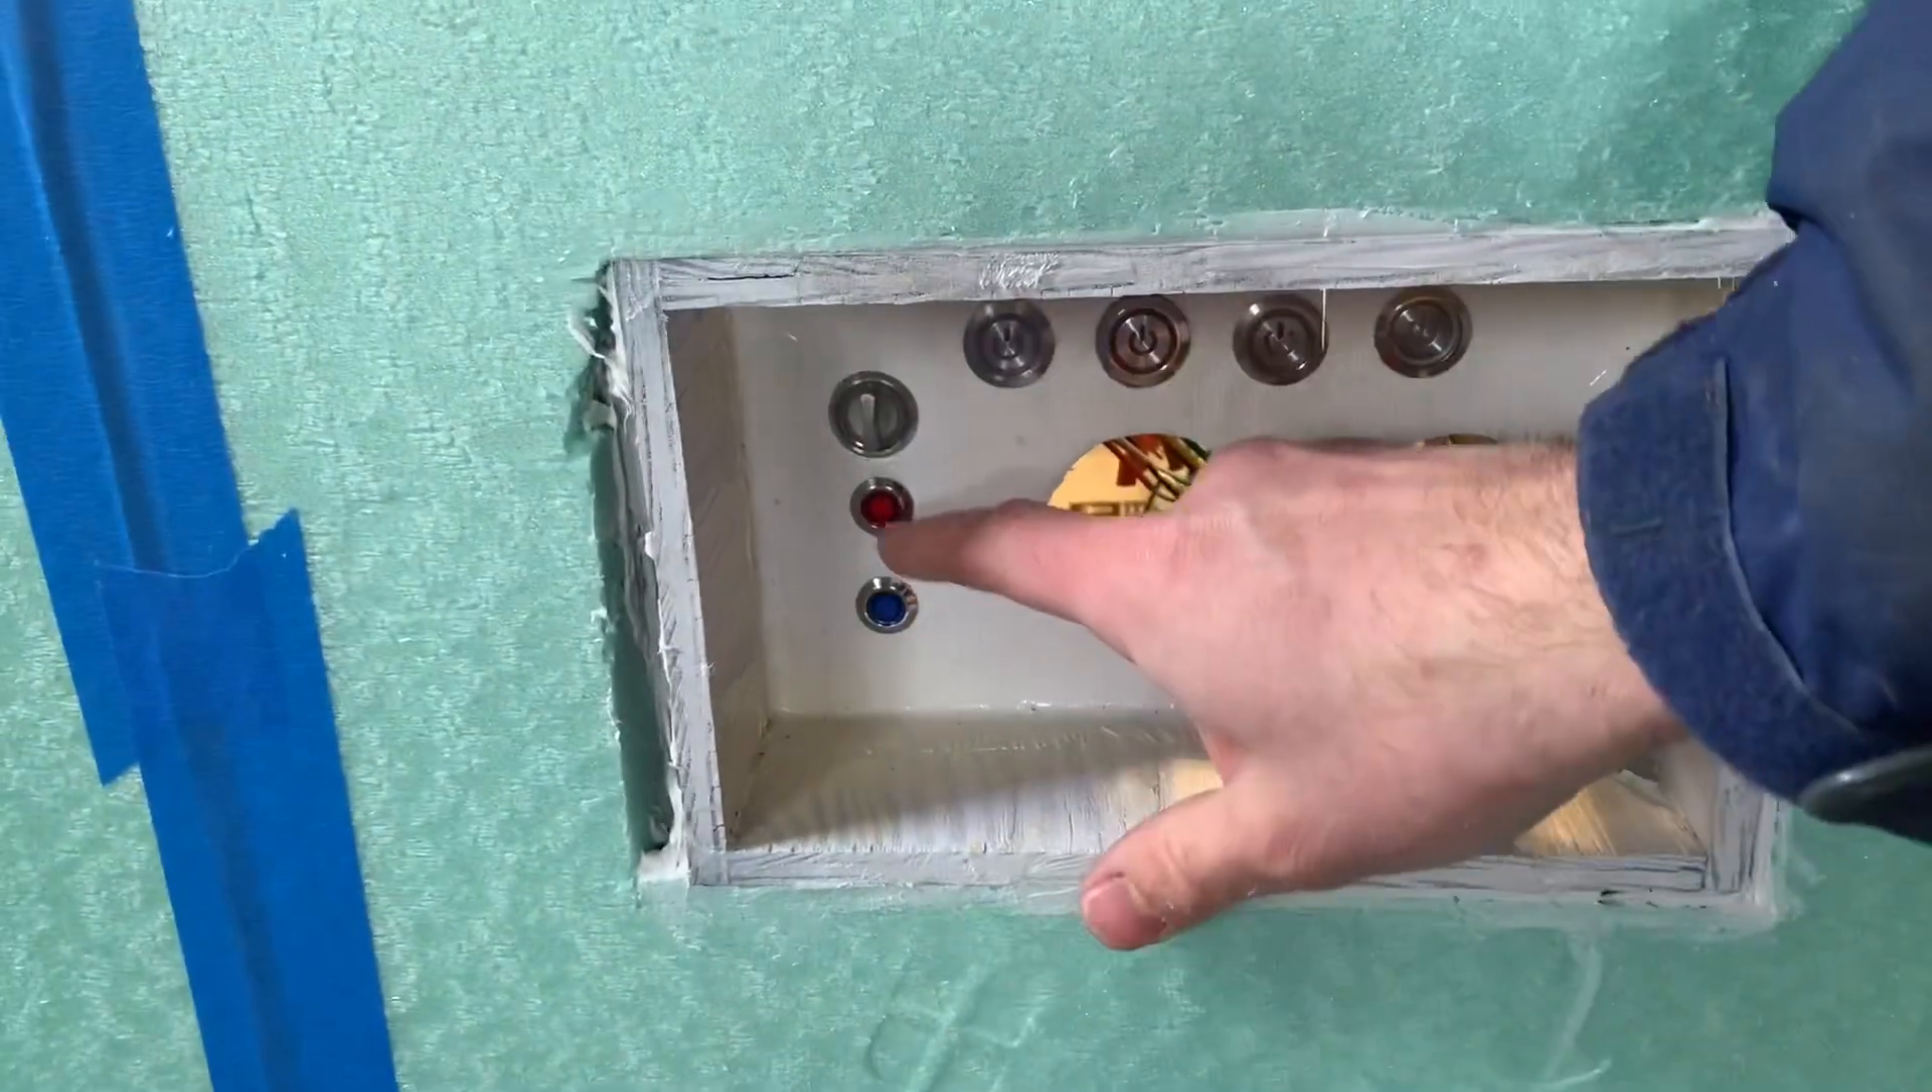And then up front here, I have this mounted. I have all my switches mounted.